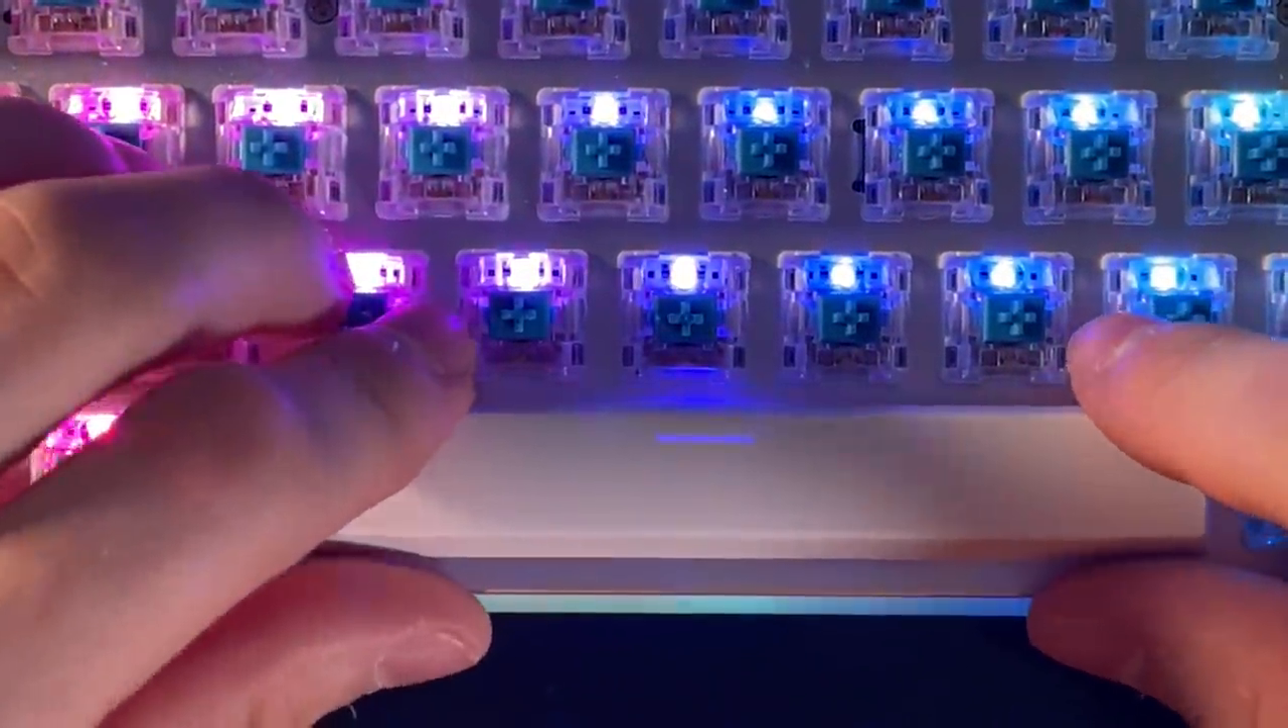Taking off each and every keycap one by one, we are left with the final spacebar keycap.